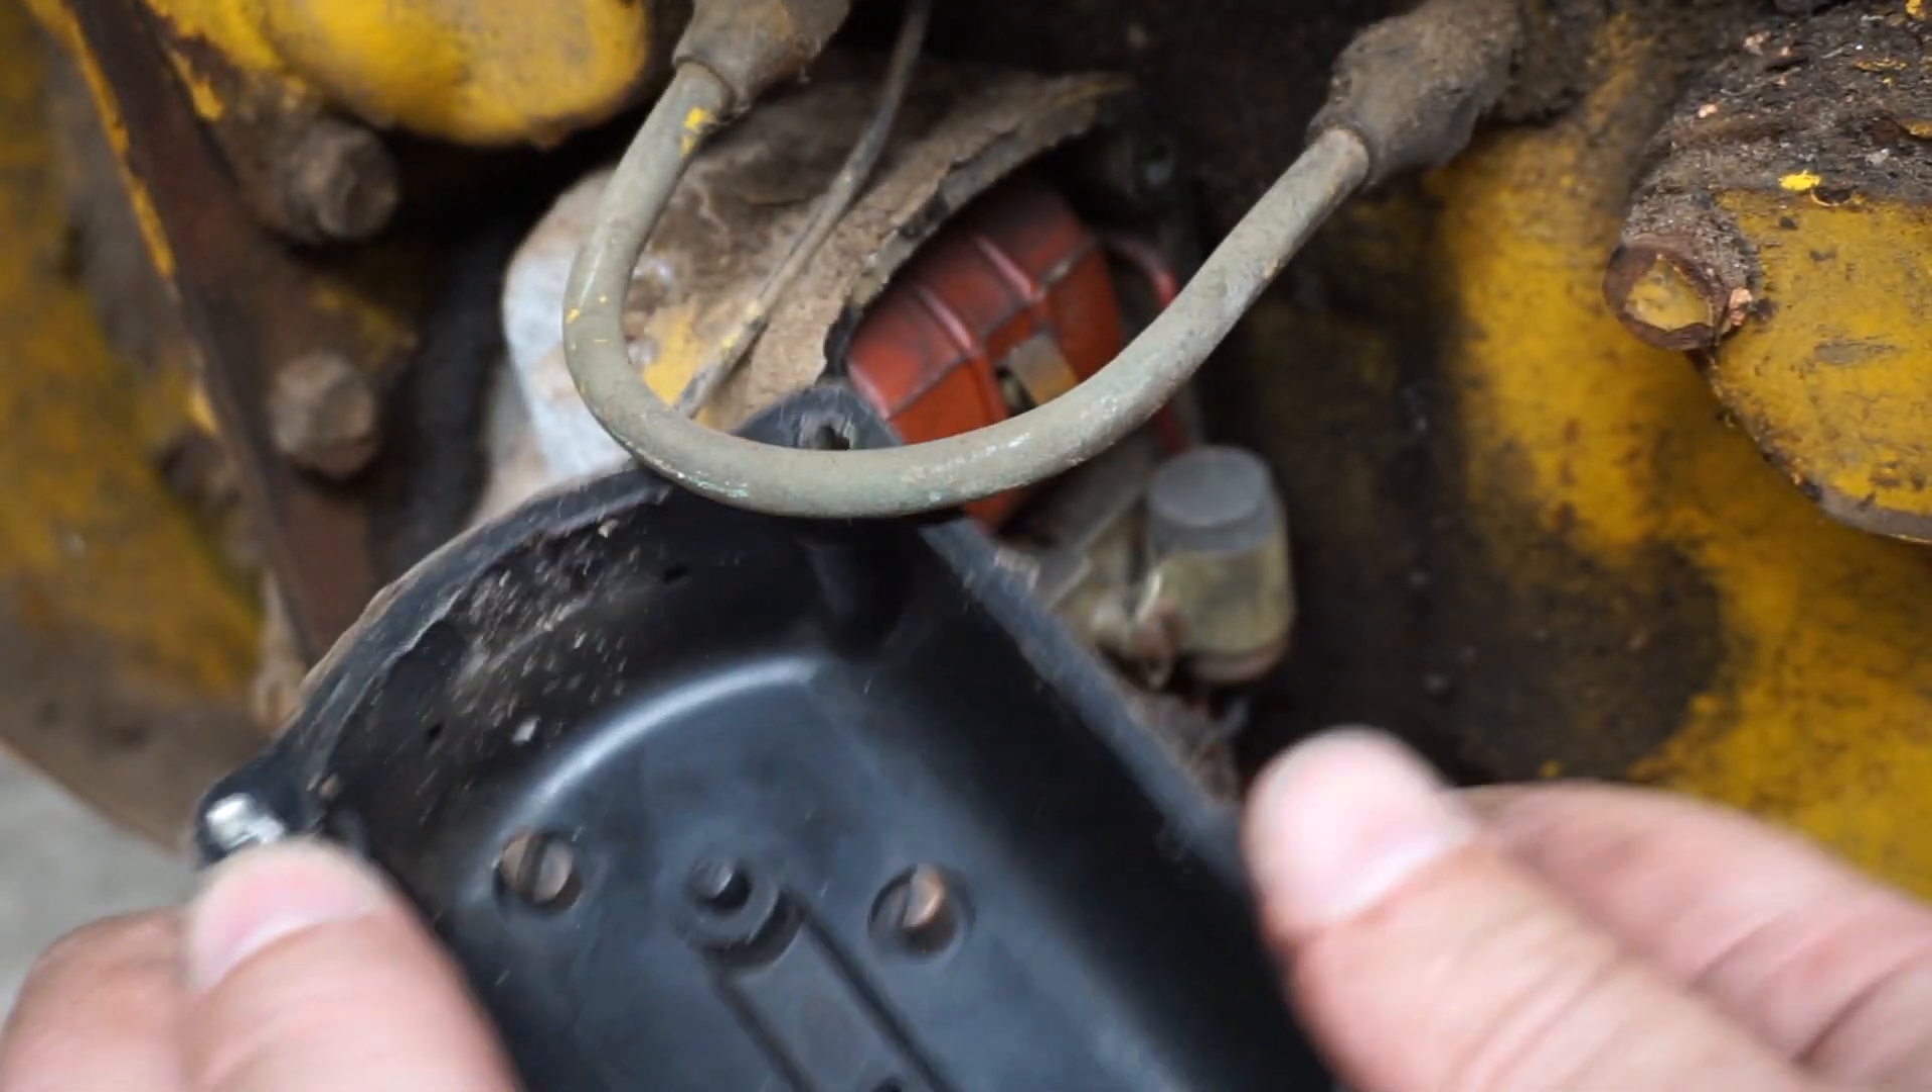All right so I've got the cover off the magneto.